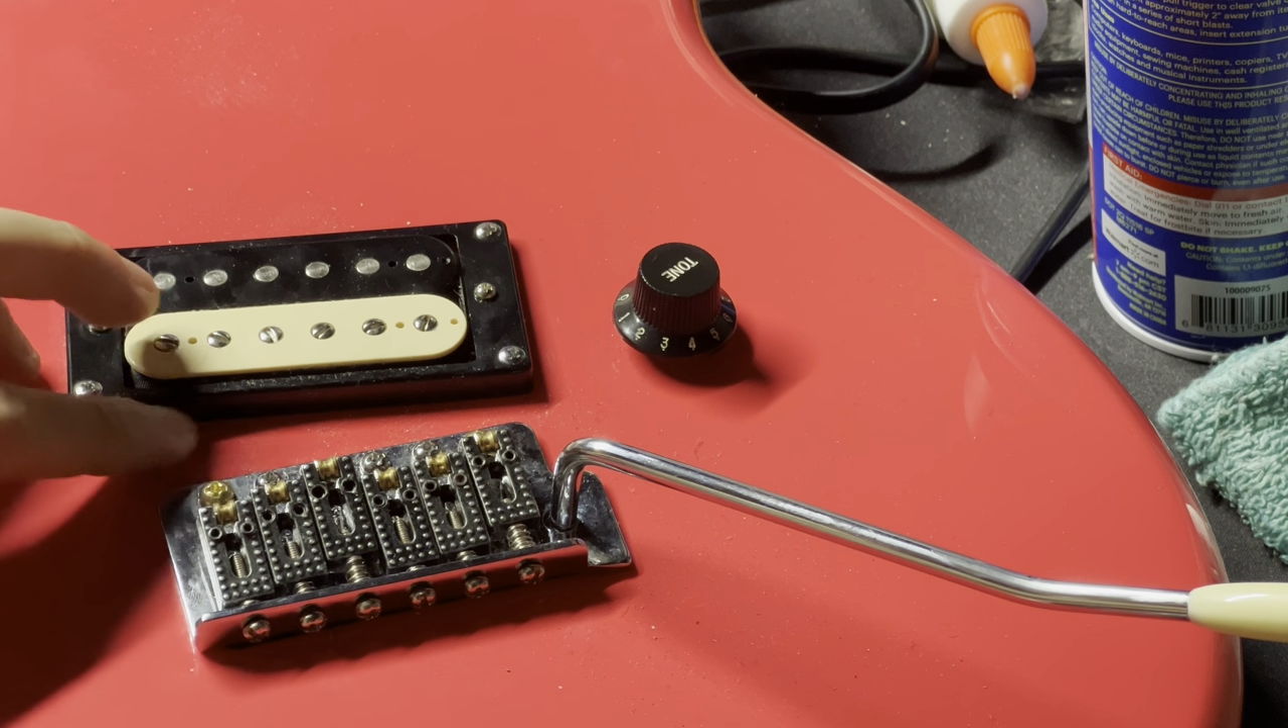We've got the saddles all installed.